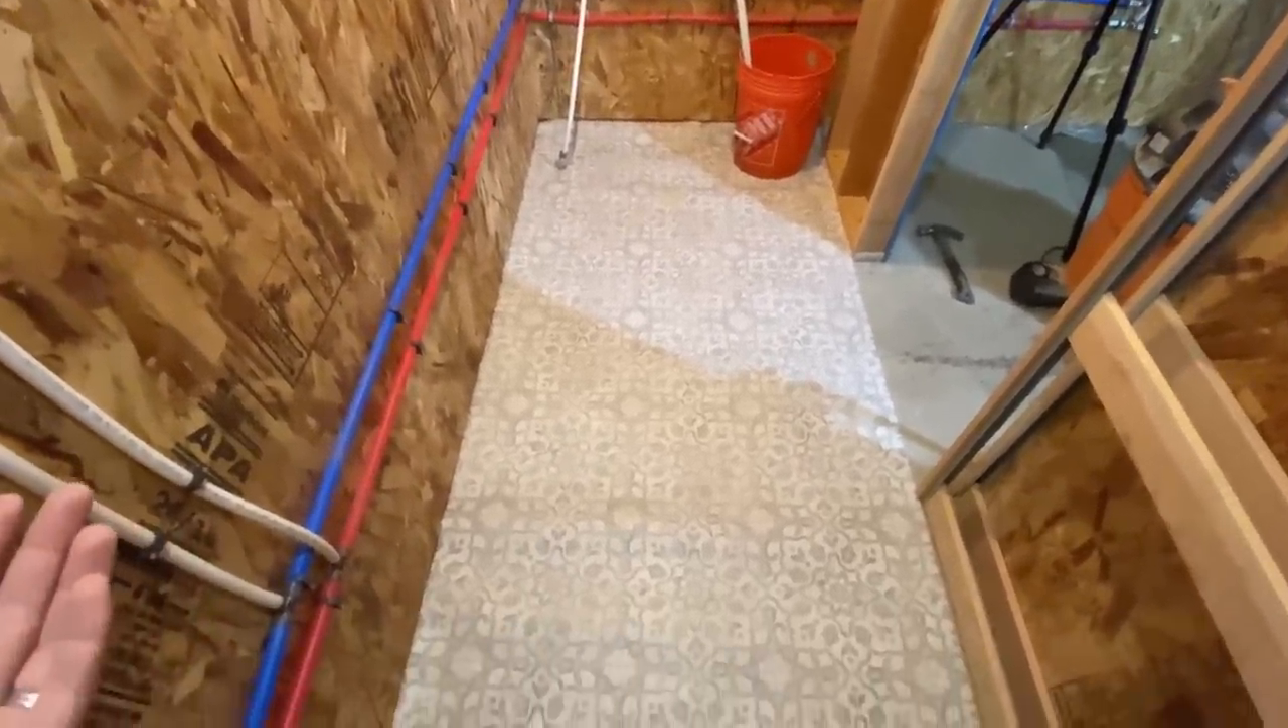Okay we got the flooring down this is just like a roll of um vinyl basically.